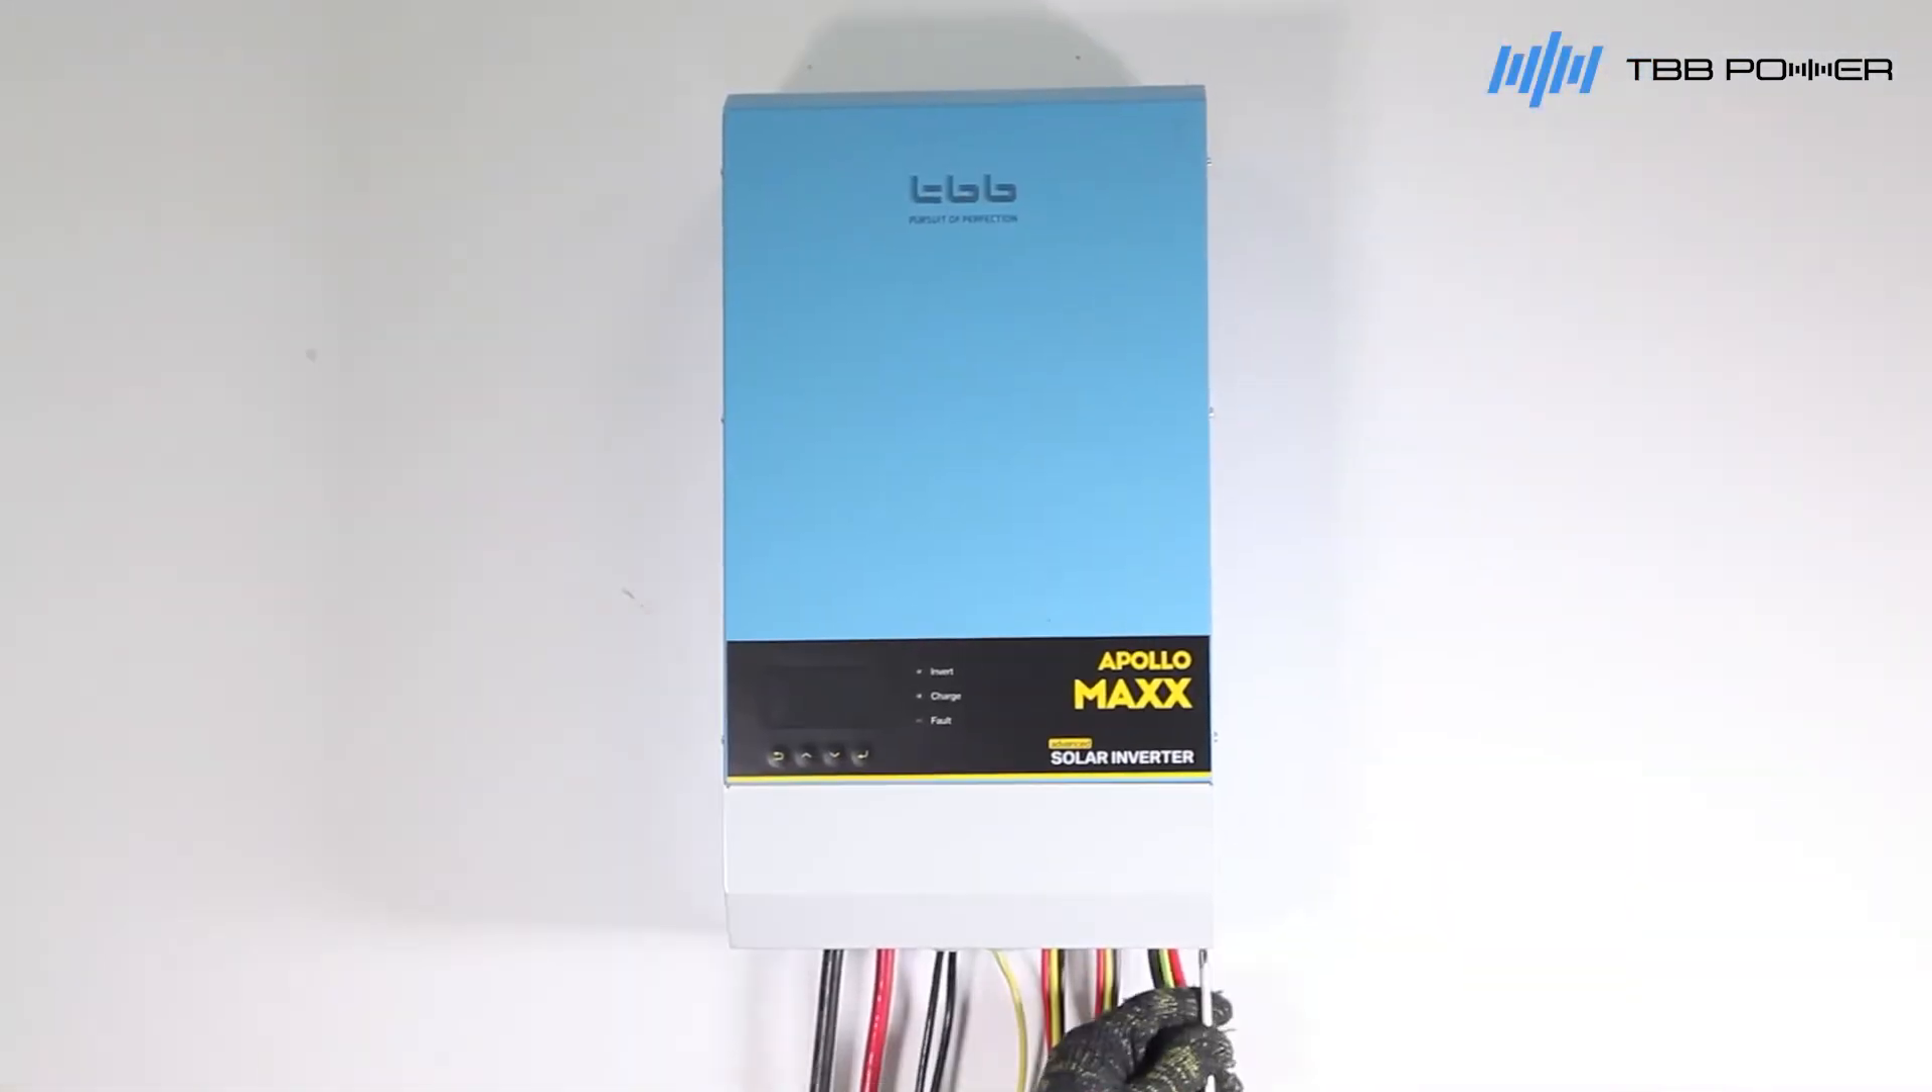Now, the Apollo Max inverter has been successfully installed.